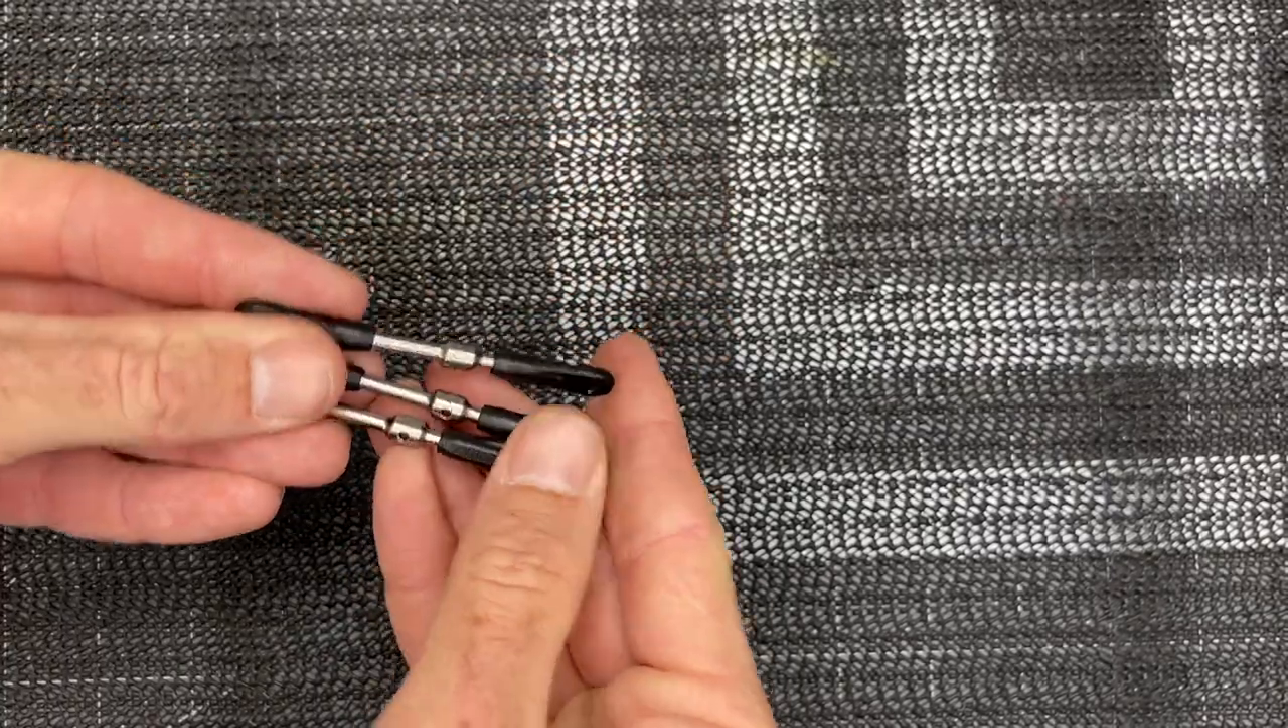So now all three of our linkages are done and set those guys aside.